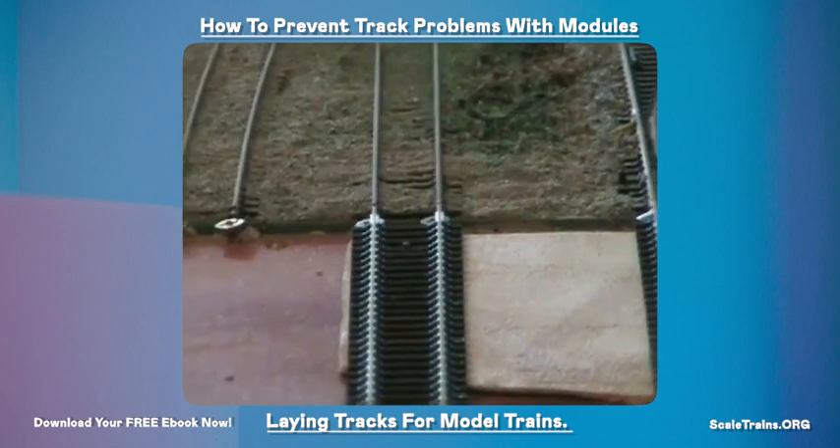Another thing you can do is look down the layout and across the module like this and you can just see how the track is lined up. As you can see it's lined up pretty well there.